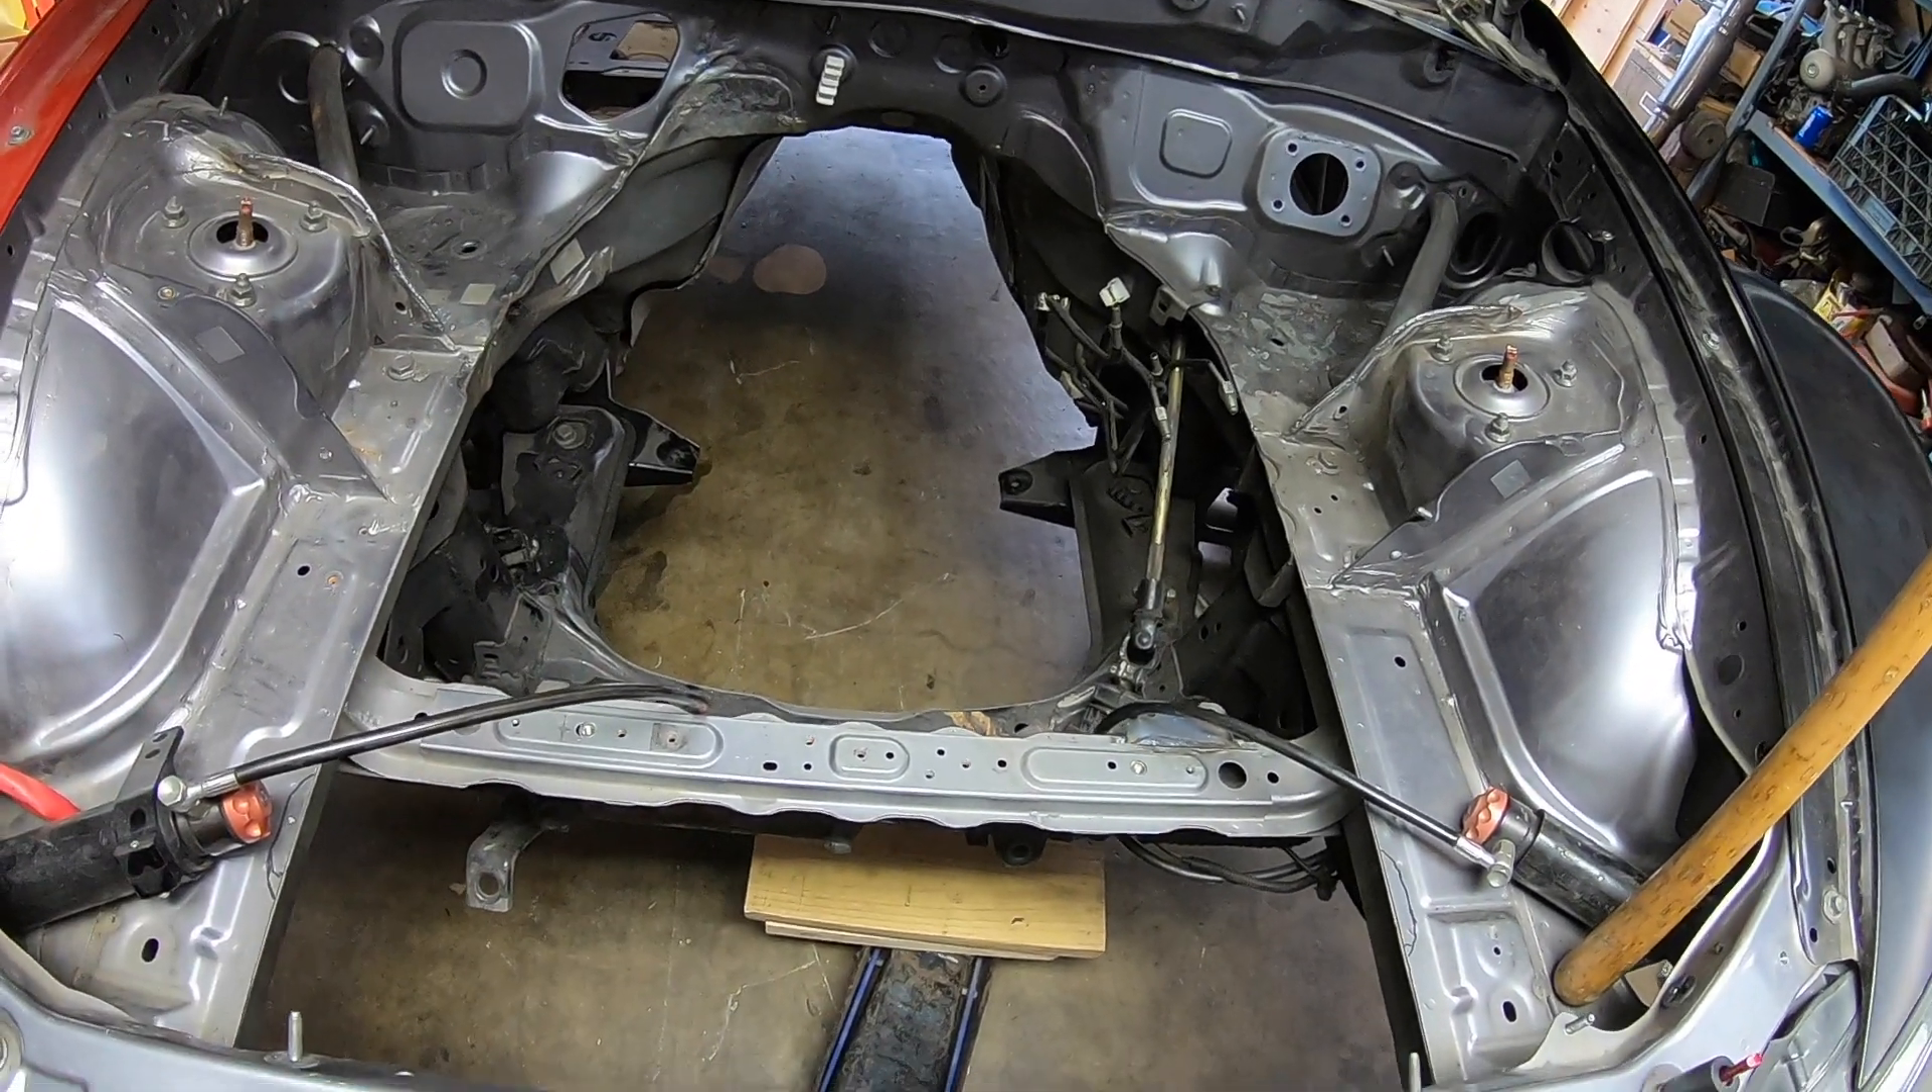We pretty much got everything out of the engine bay except I got my external reservoirs from my coil overs.